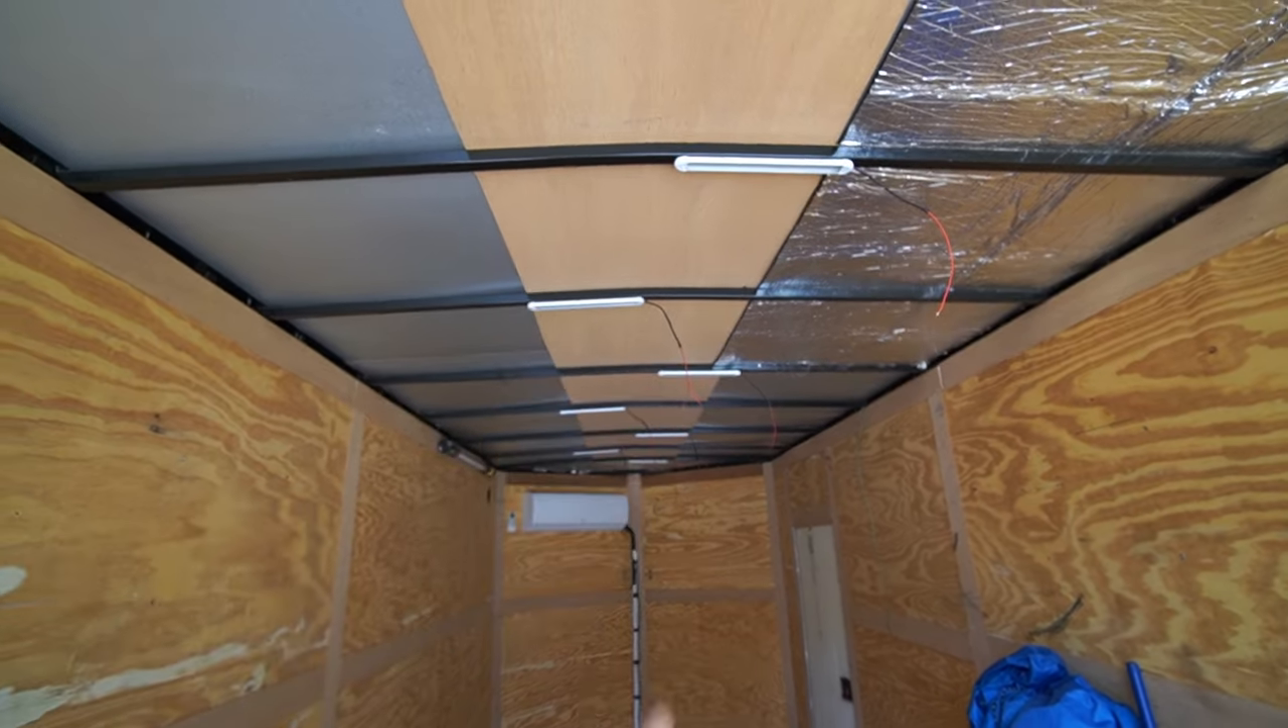All right, so we got all of these lights mounted, which was the easy part.